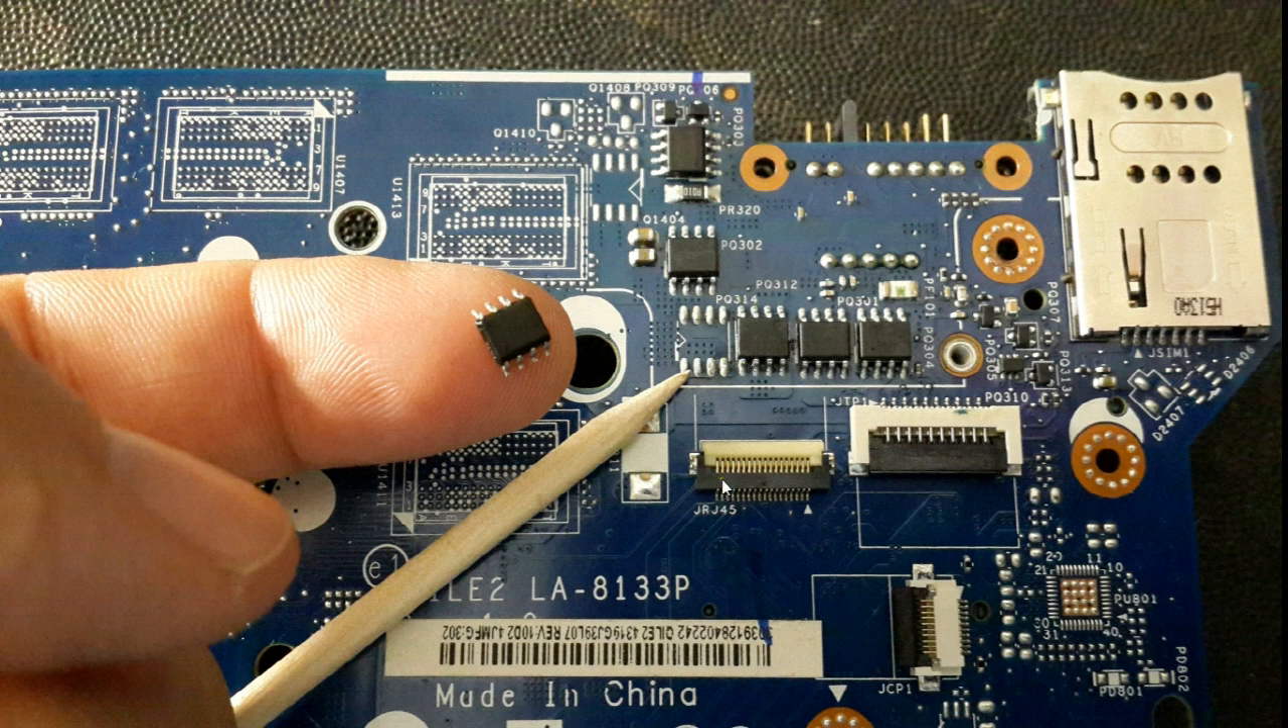I removed my transistor without affecting any other device around.